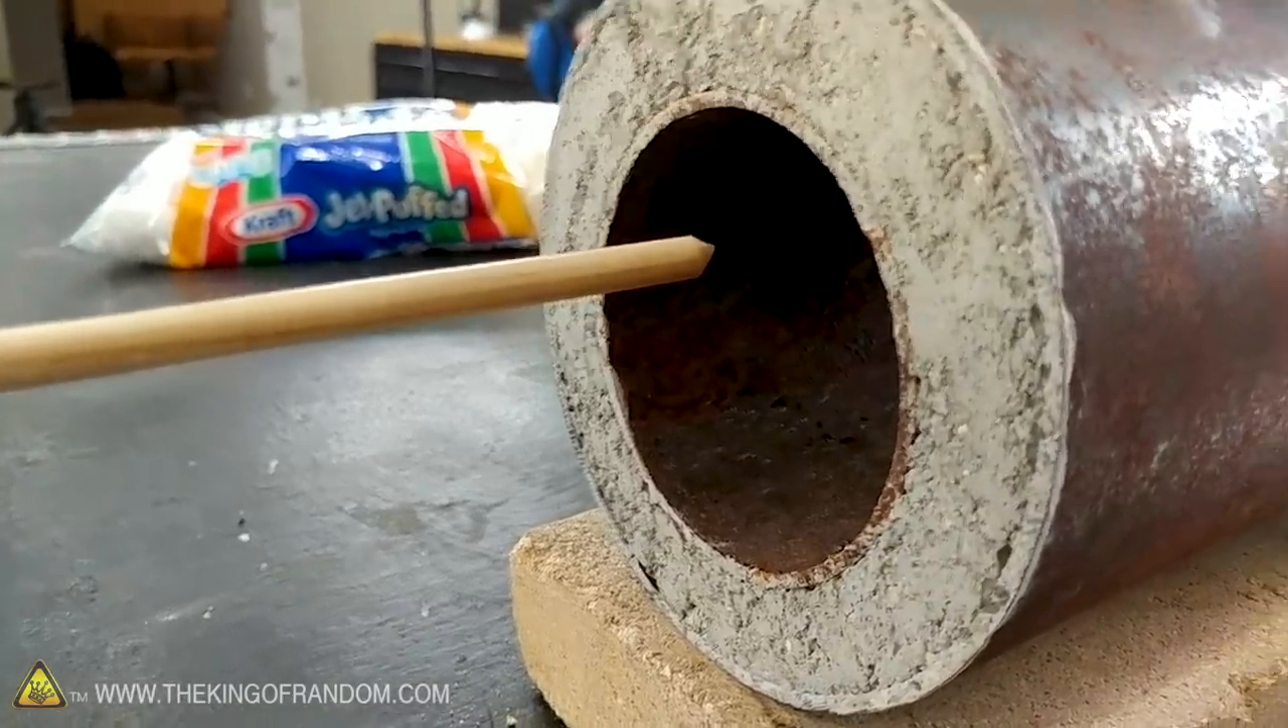We want the marshmallow roasting stick to fit perfectly in the very center of our roaster so that it's getting even heat all the way around it so at the moment the stick is far too high up.